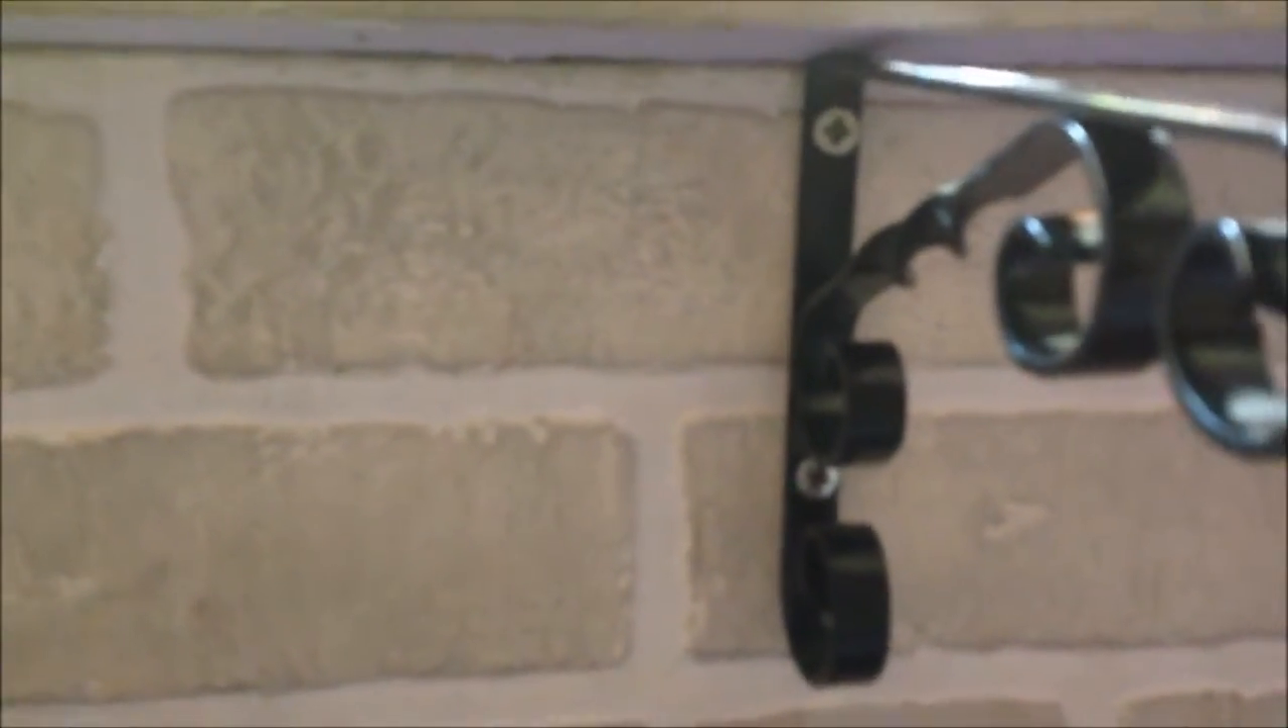Abbiamo fissato la prima staffa e ora andiamo a fare l'altra.